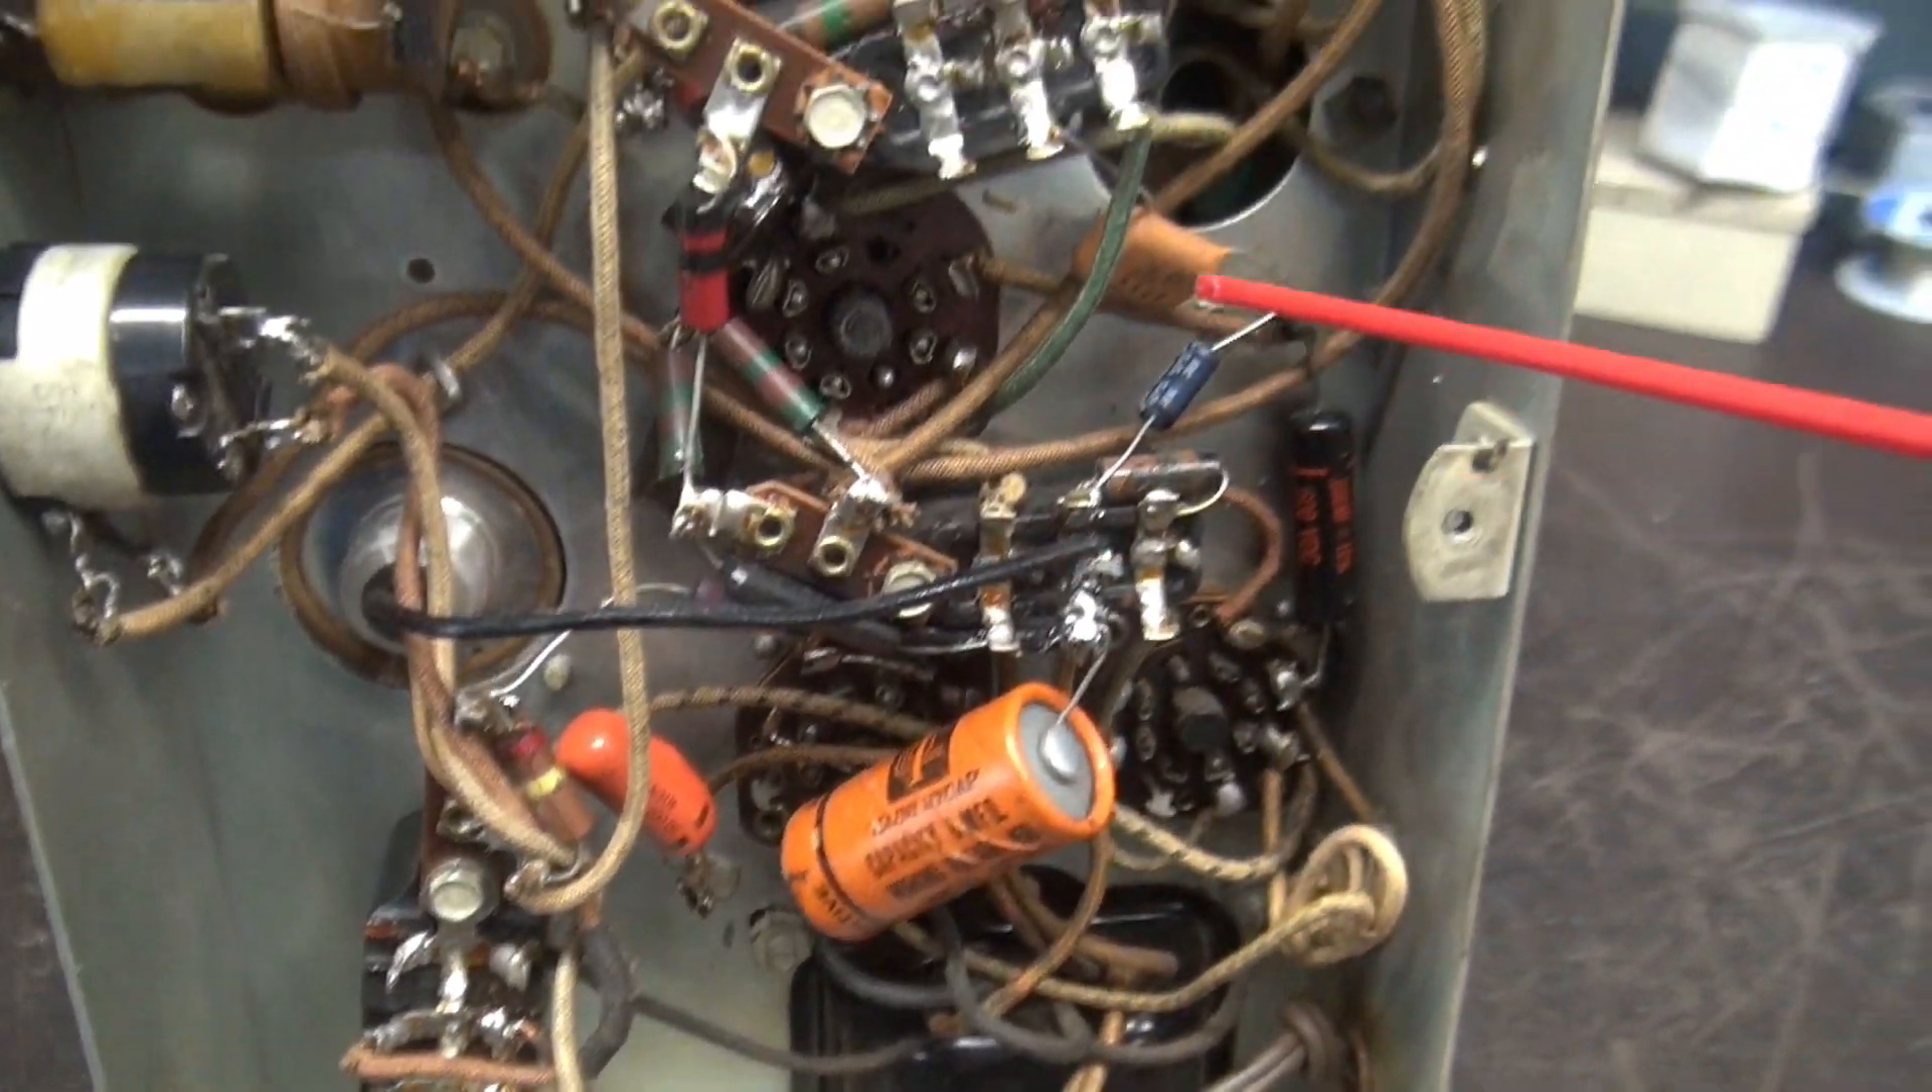You can see that there are some modern caps that have been installed in here.